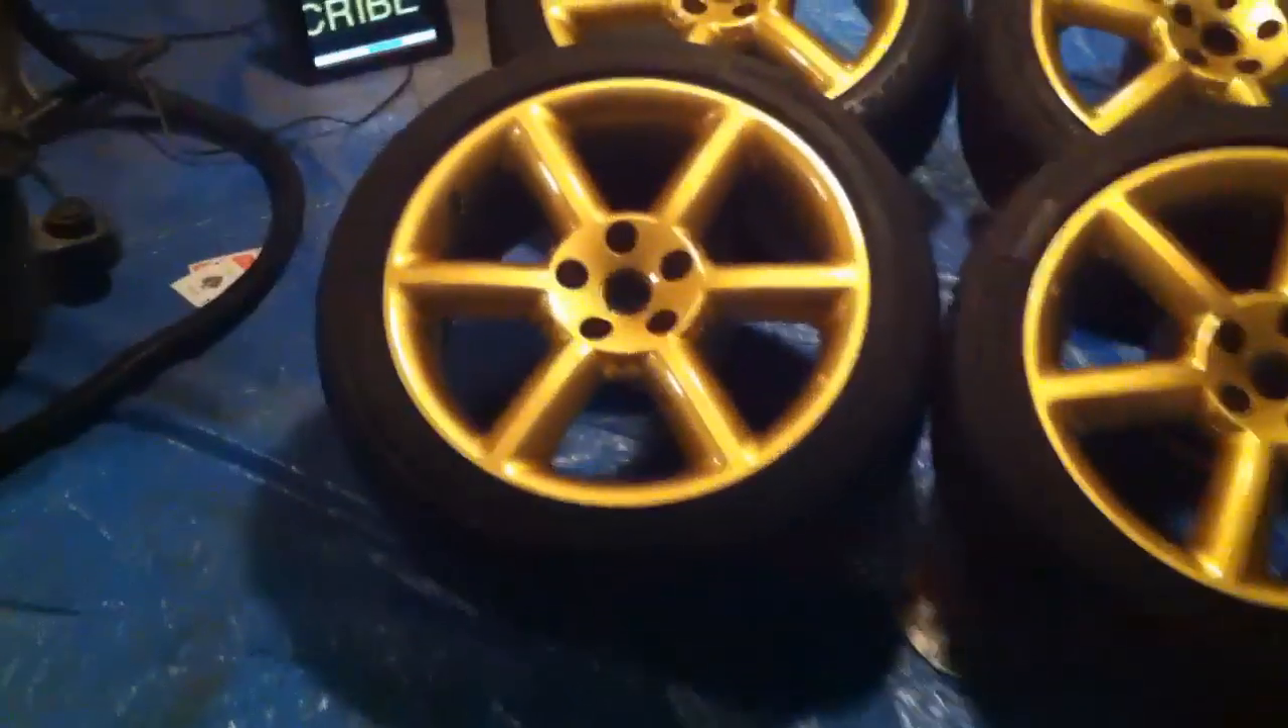I didn't put the, uh, center caps on just because I want everything to cure properly before I do that.